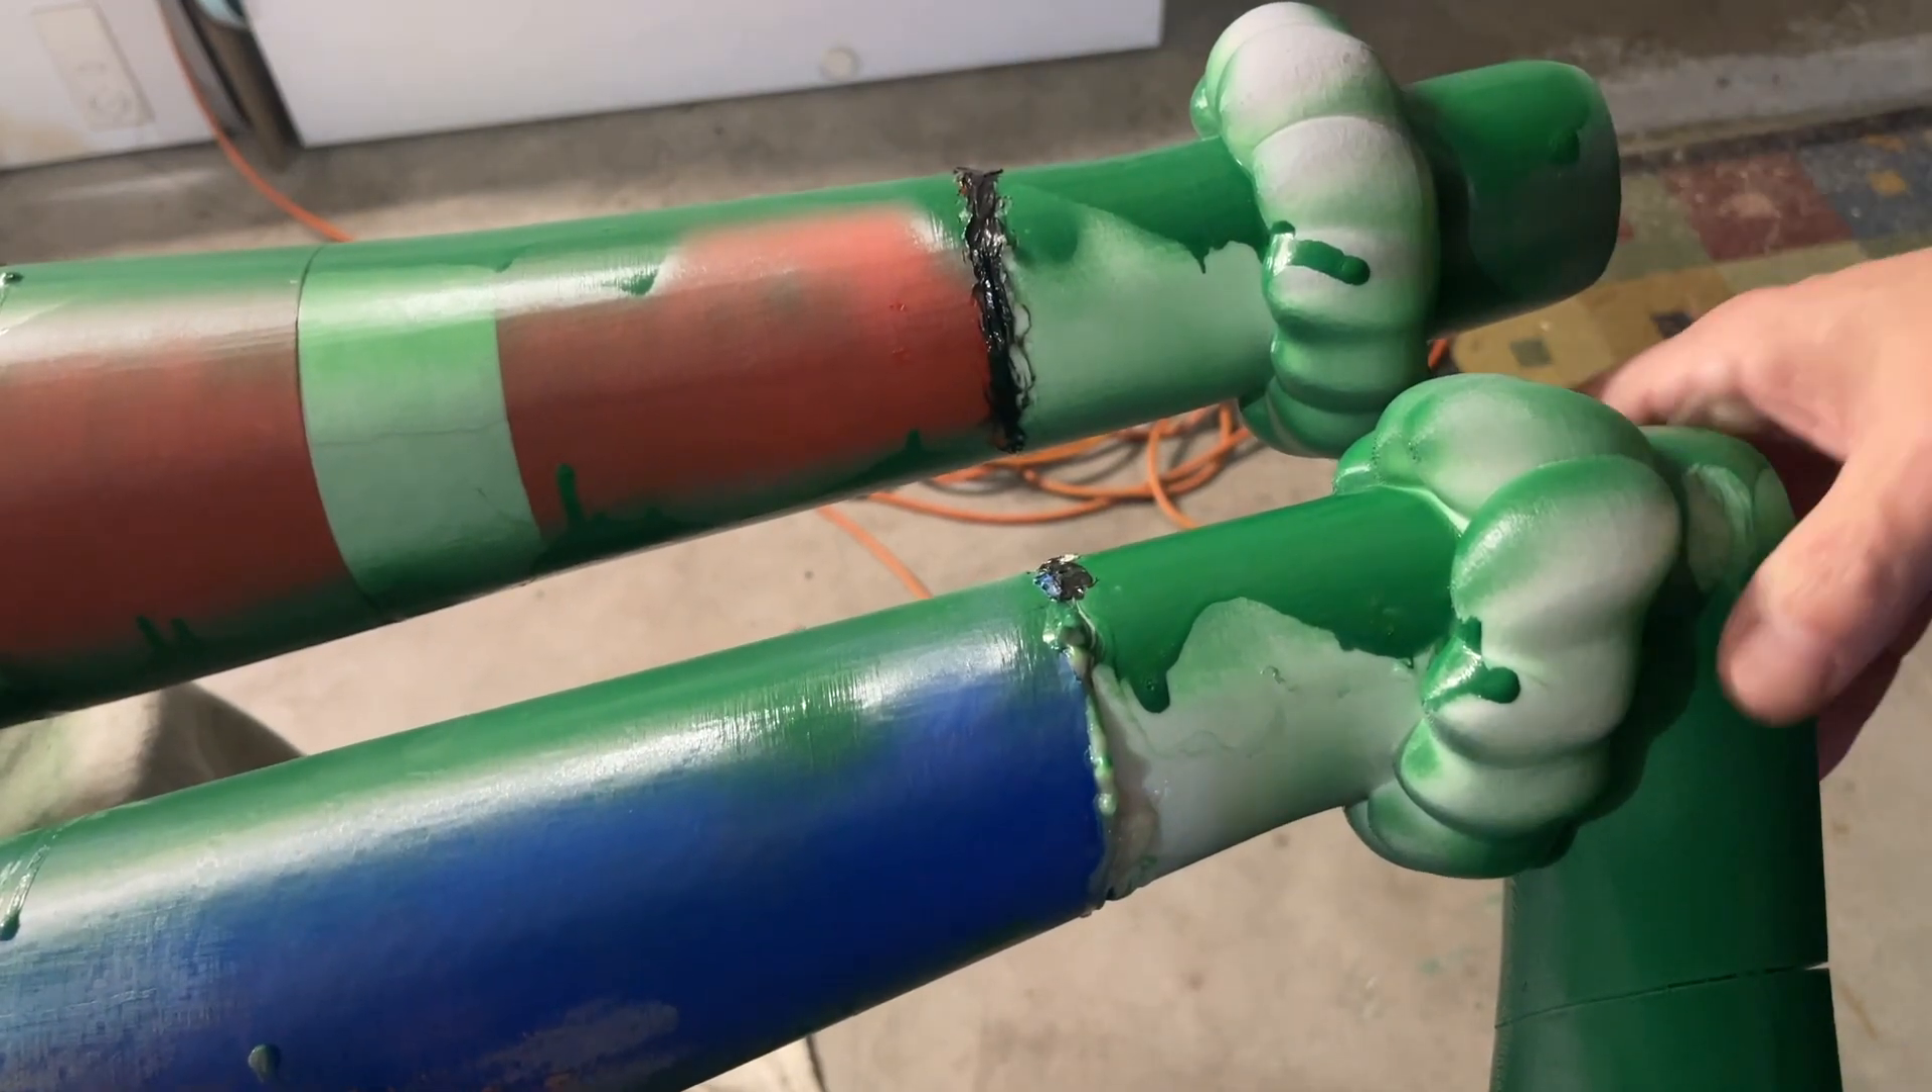And there's the finished product with the gaps sealed here and the two pieces of PLA welded together.